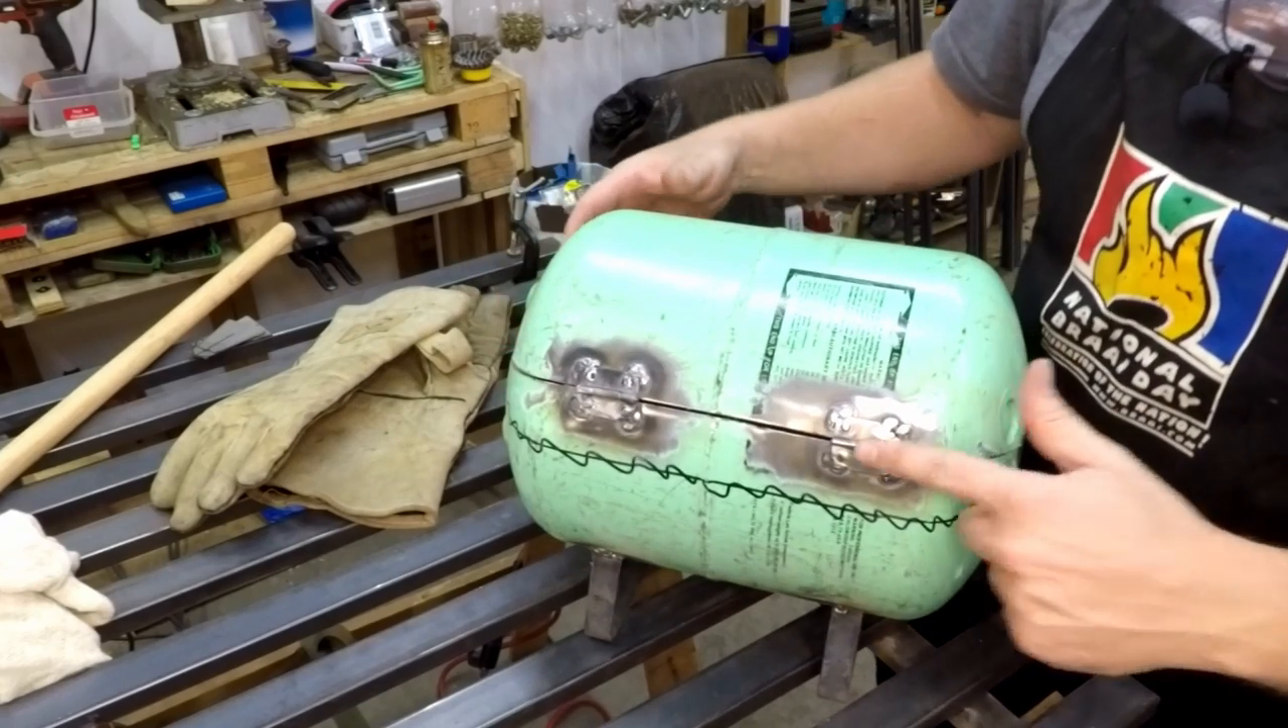So as you can see I've welded the two hinges onto the lid here after I've cut the one line.